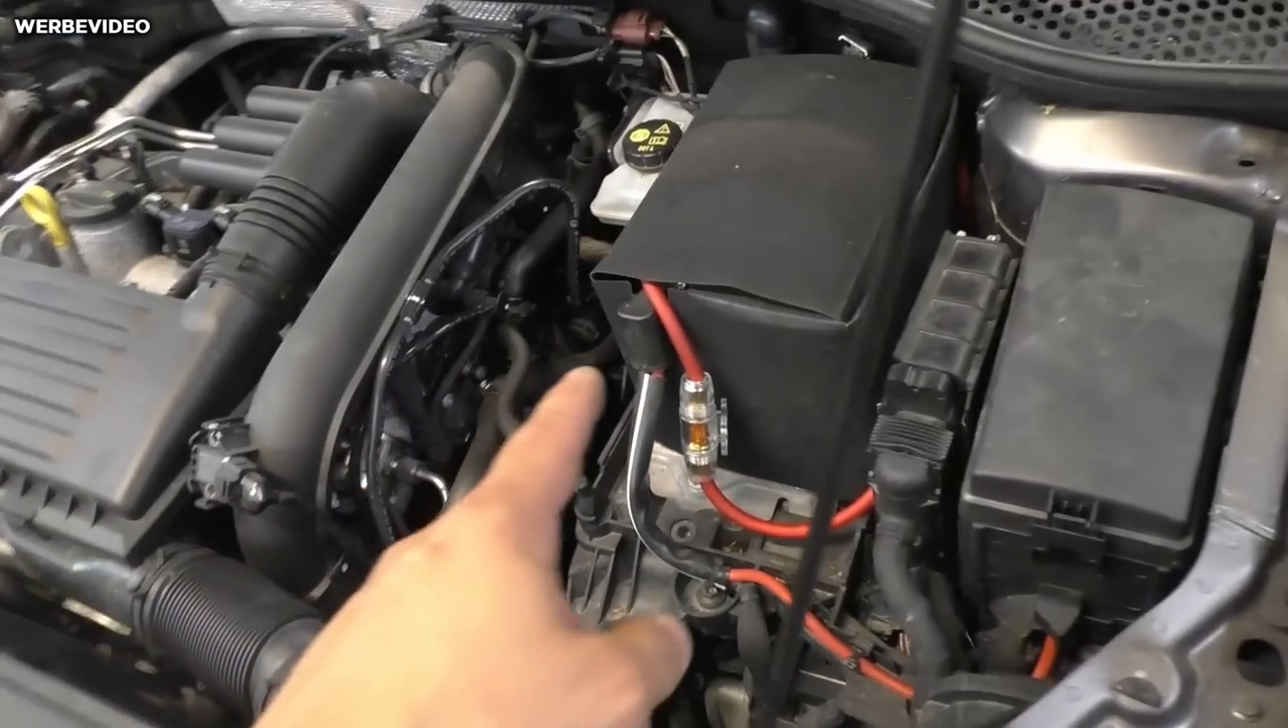So leute das plus kabel ist verlegt.